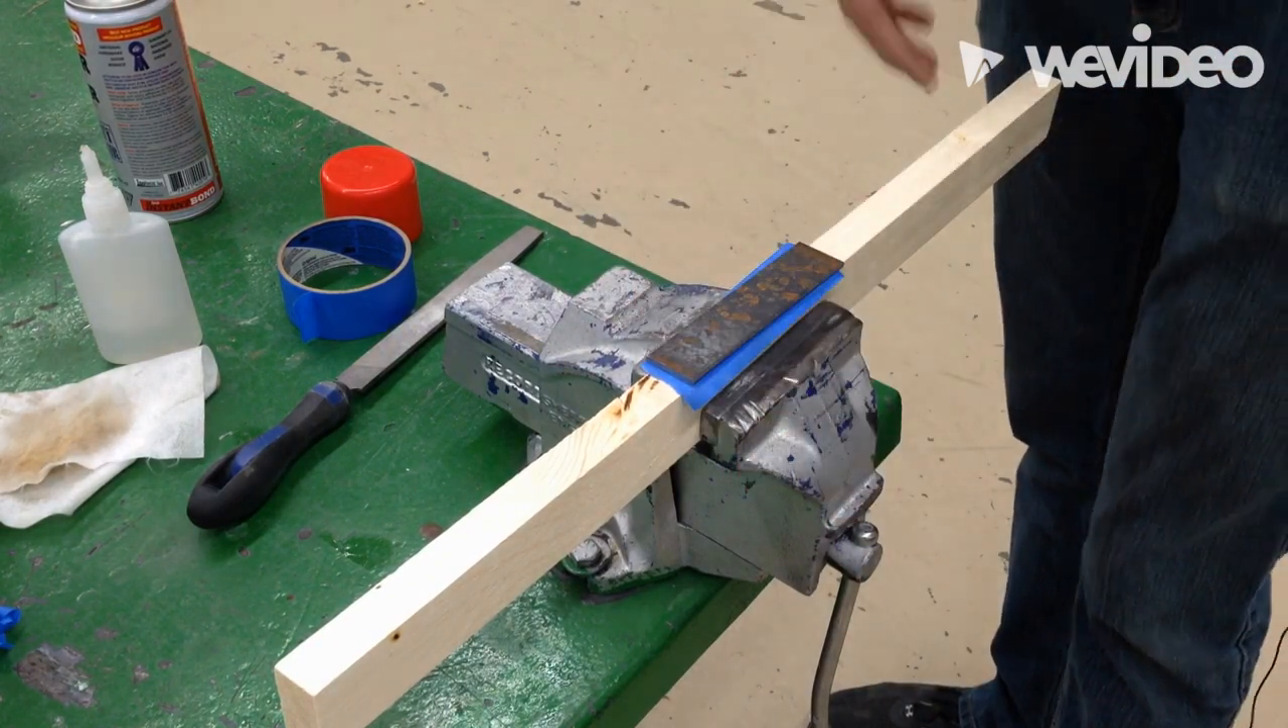And now my piece of metal is stuck to my piece of wood and it's sticking up out of the vise.